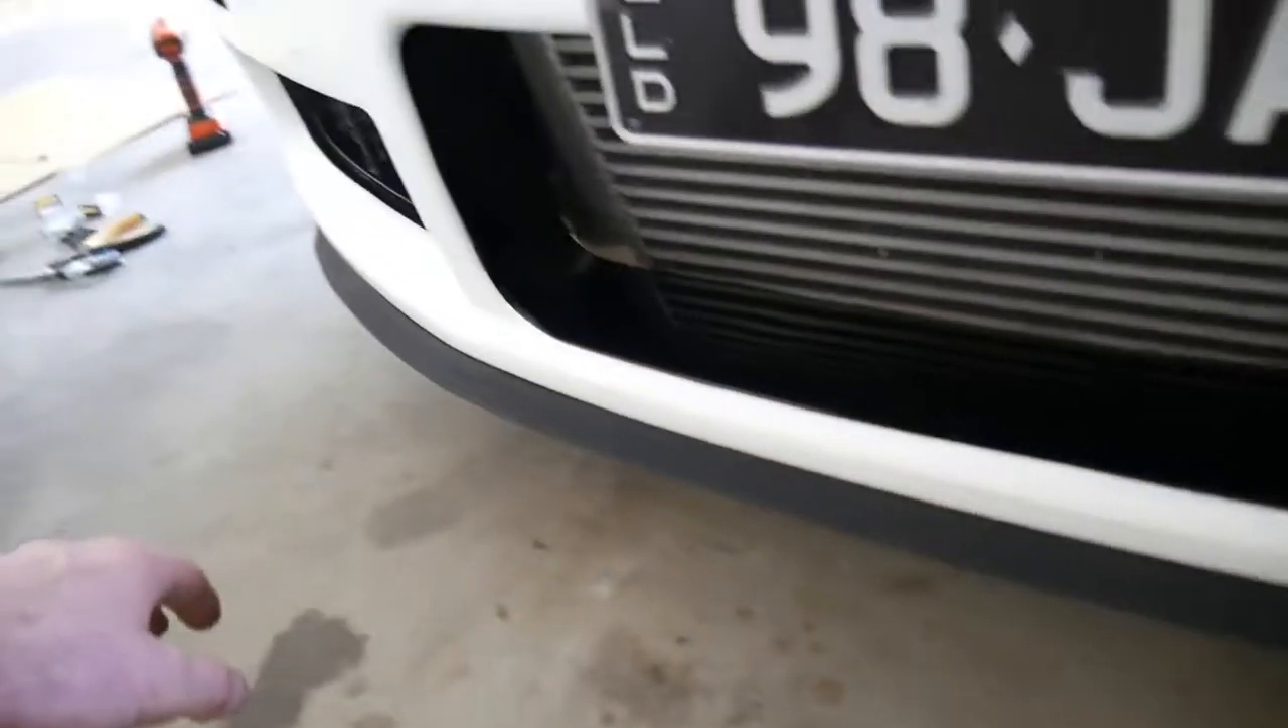Alright guys, so bumper's back on, the lip is on and yeah, it doesn't look too bad actually.